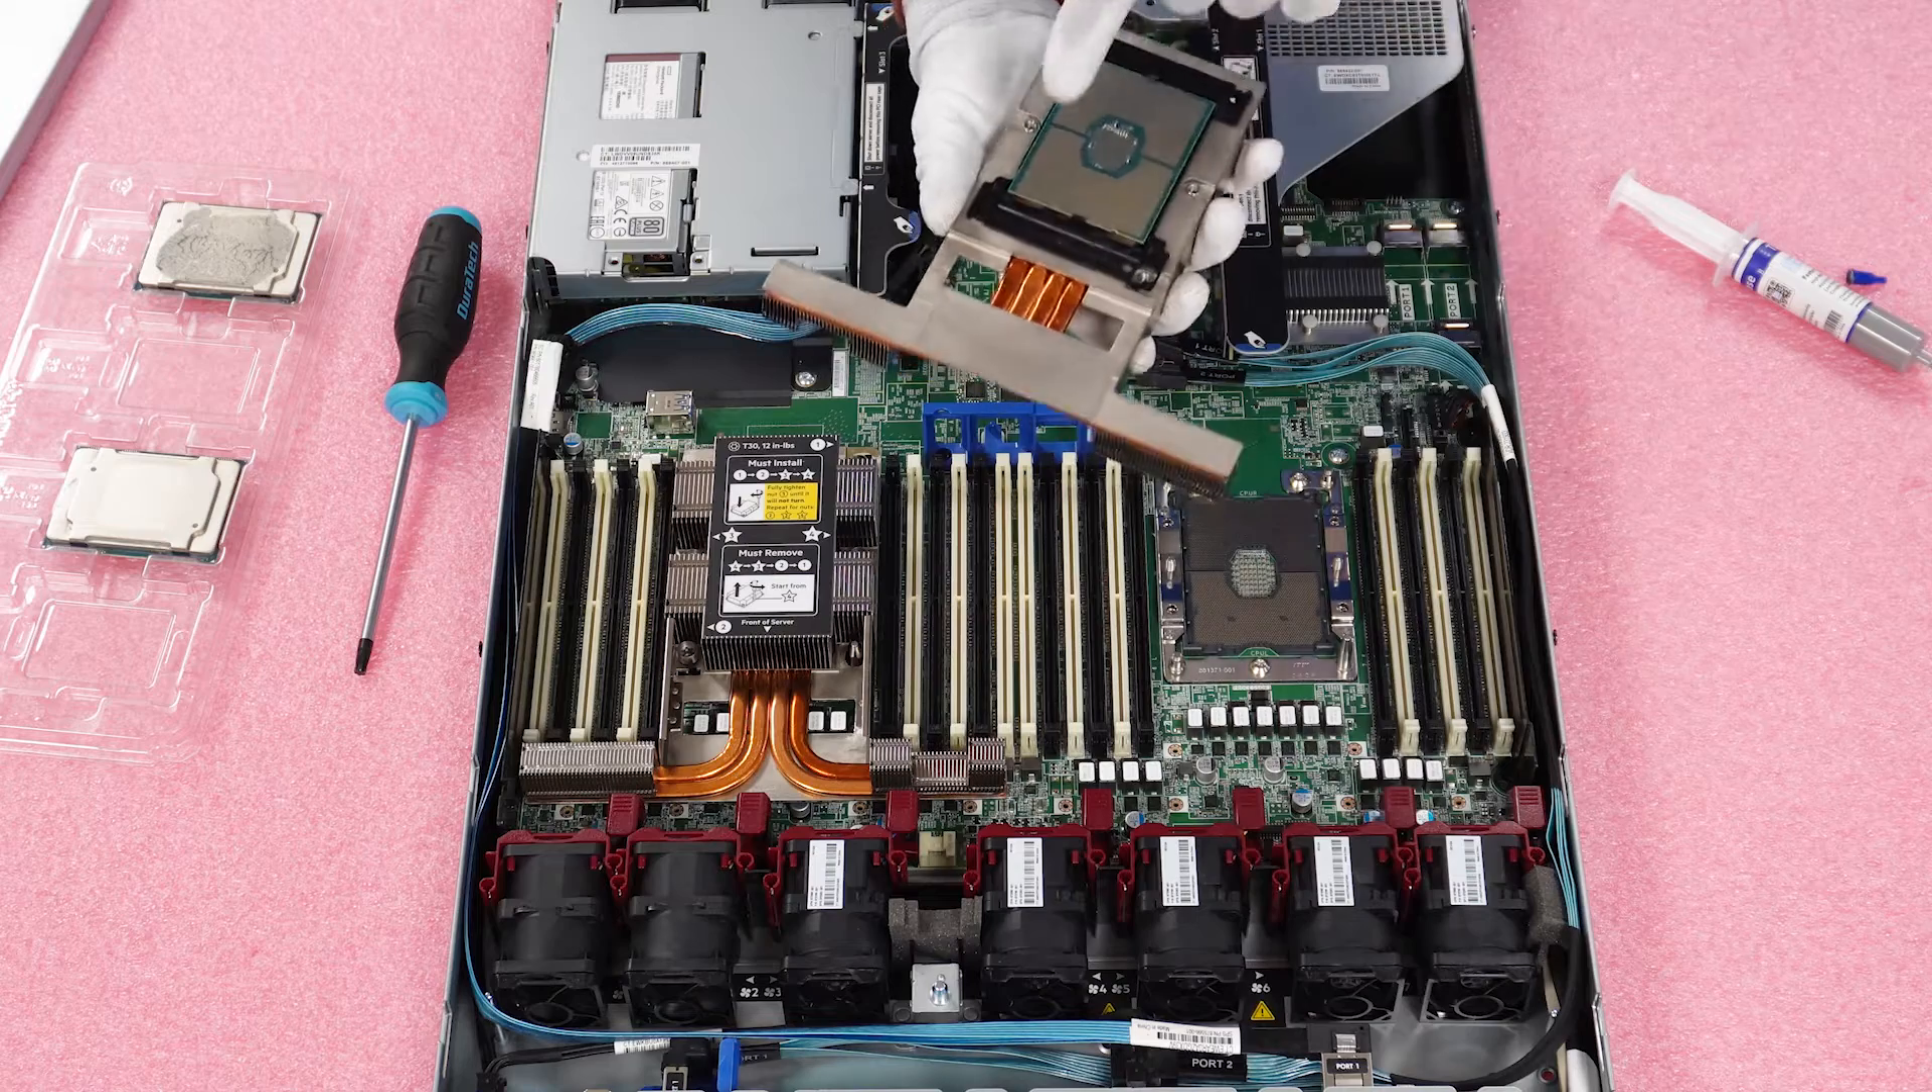And so now our clip with our CPU is on the heat sink.